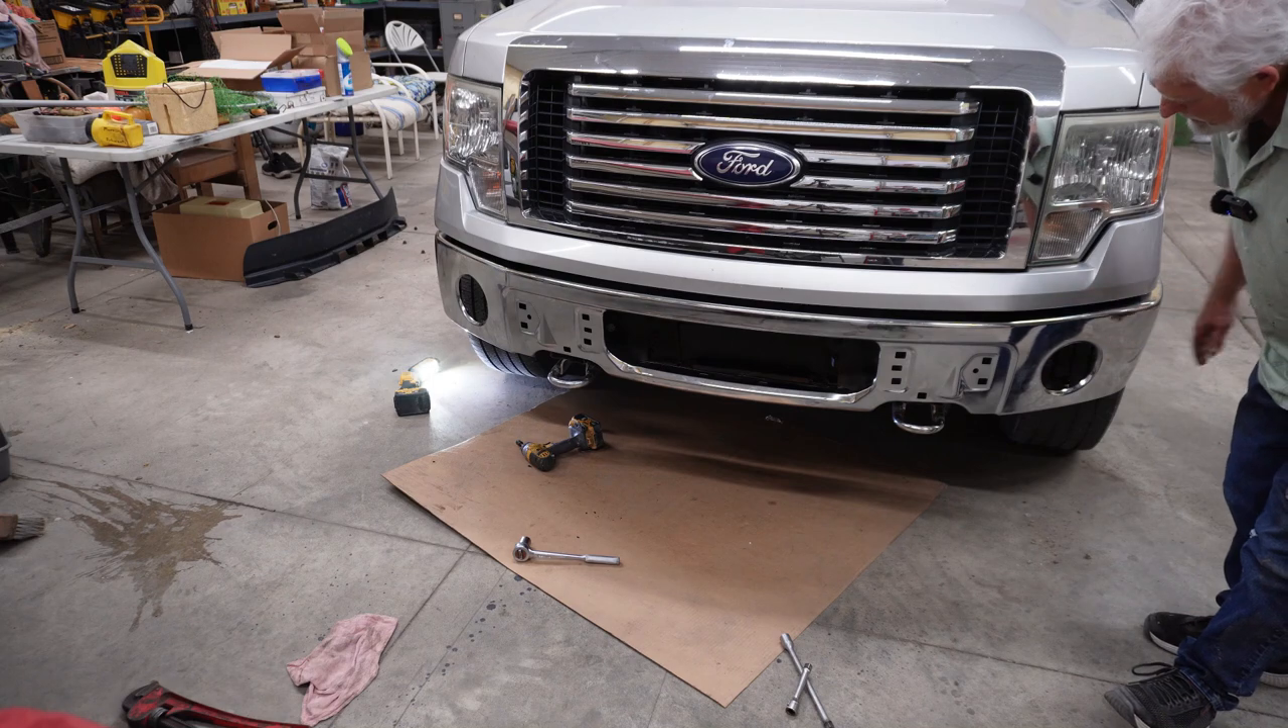But there you have it. The bumper is installed and I think it's going to look just fine.